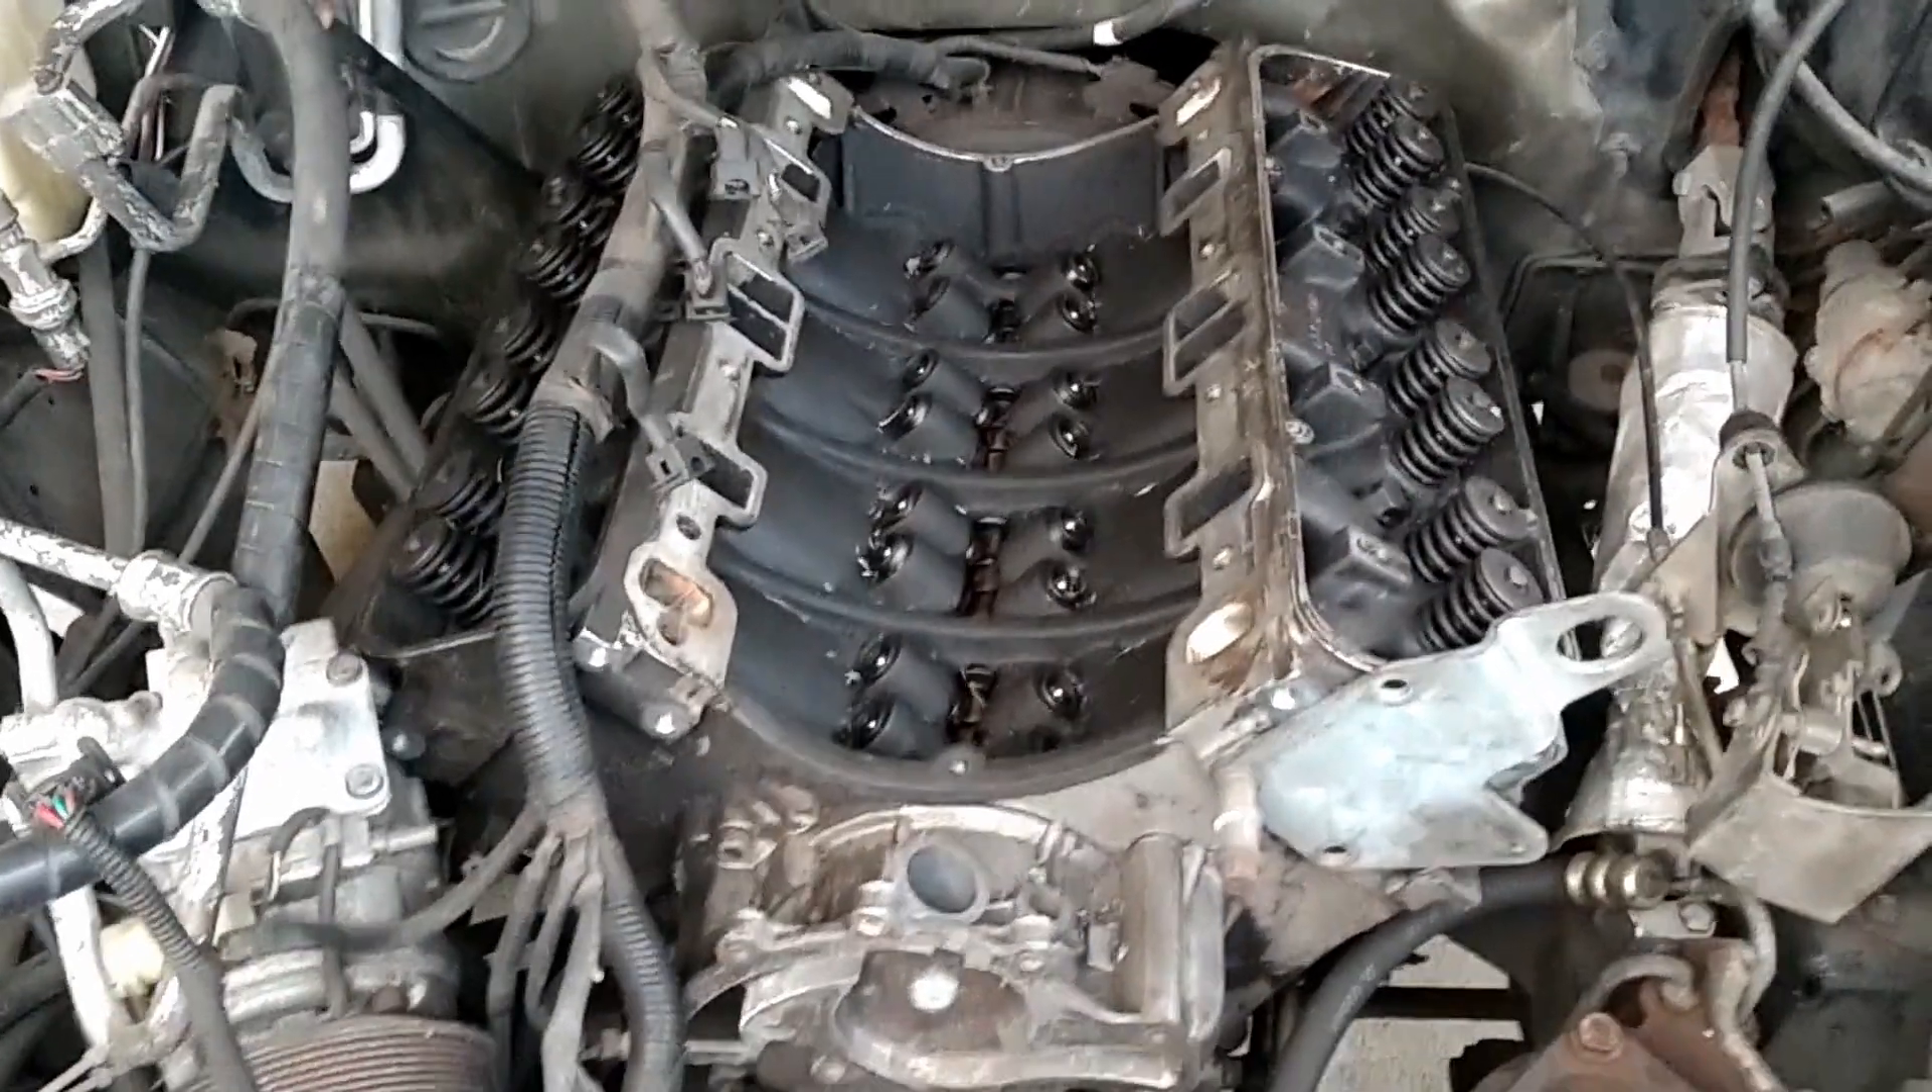There is no hardware, uh, lower intake manifold completely missing, rocker arms completely missing.